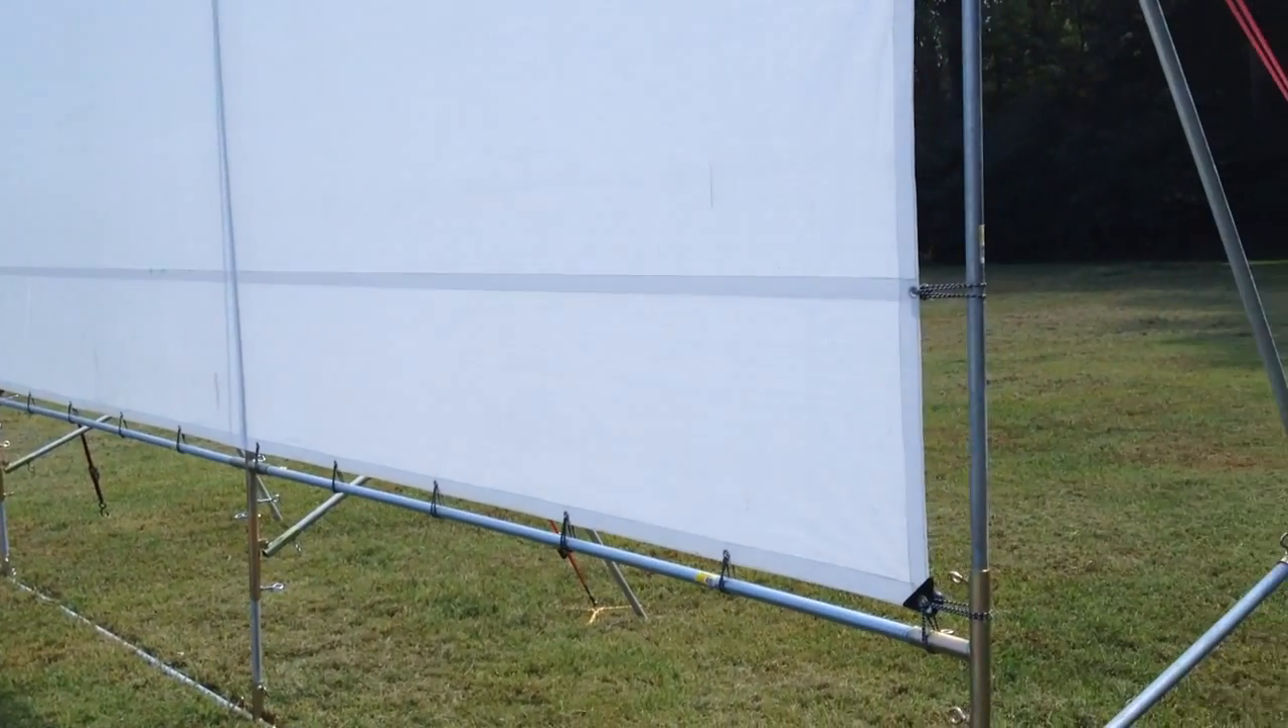The screen is back on now.